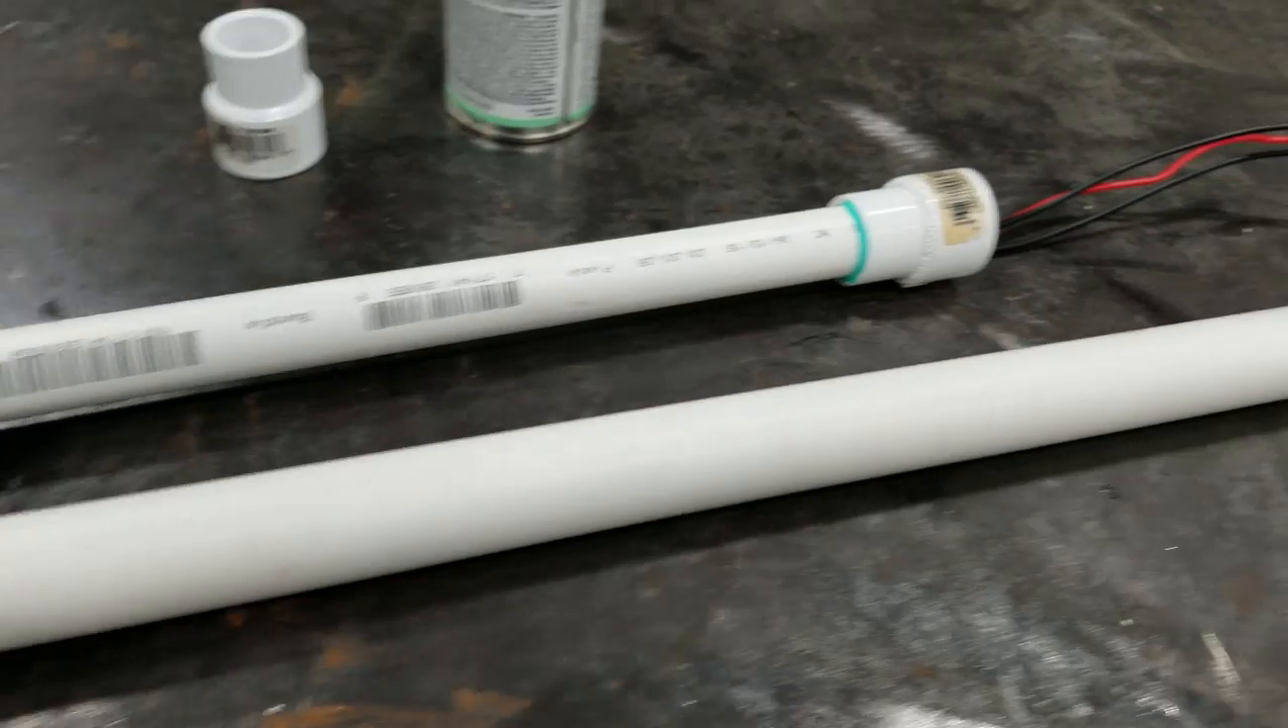Okay, I got my first half inch to three quarter fitting on.